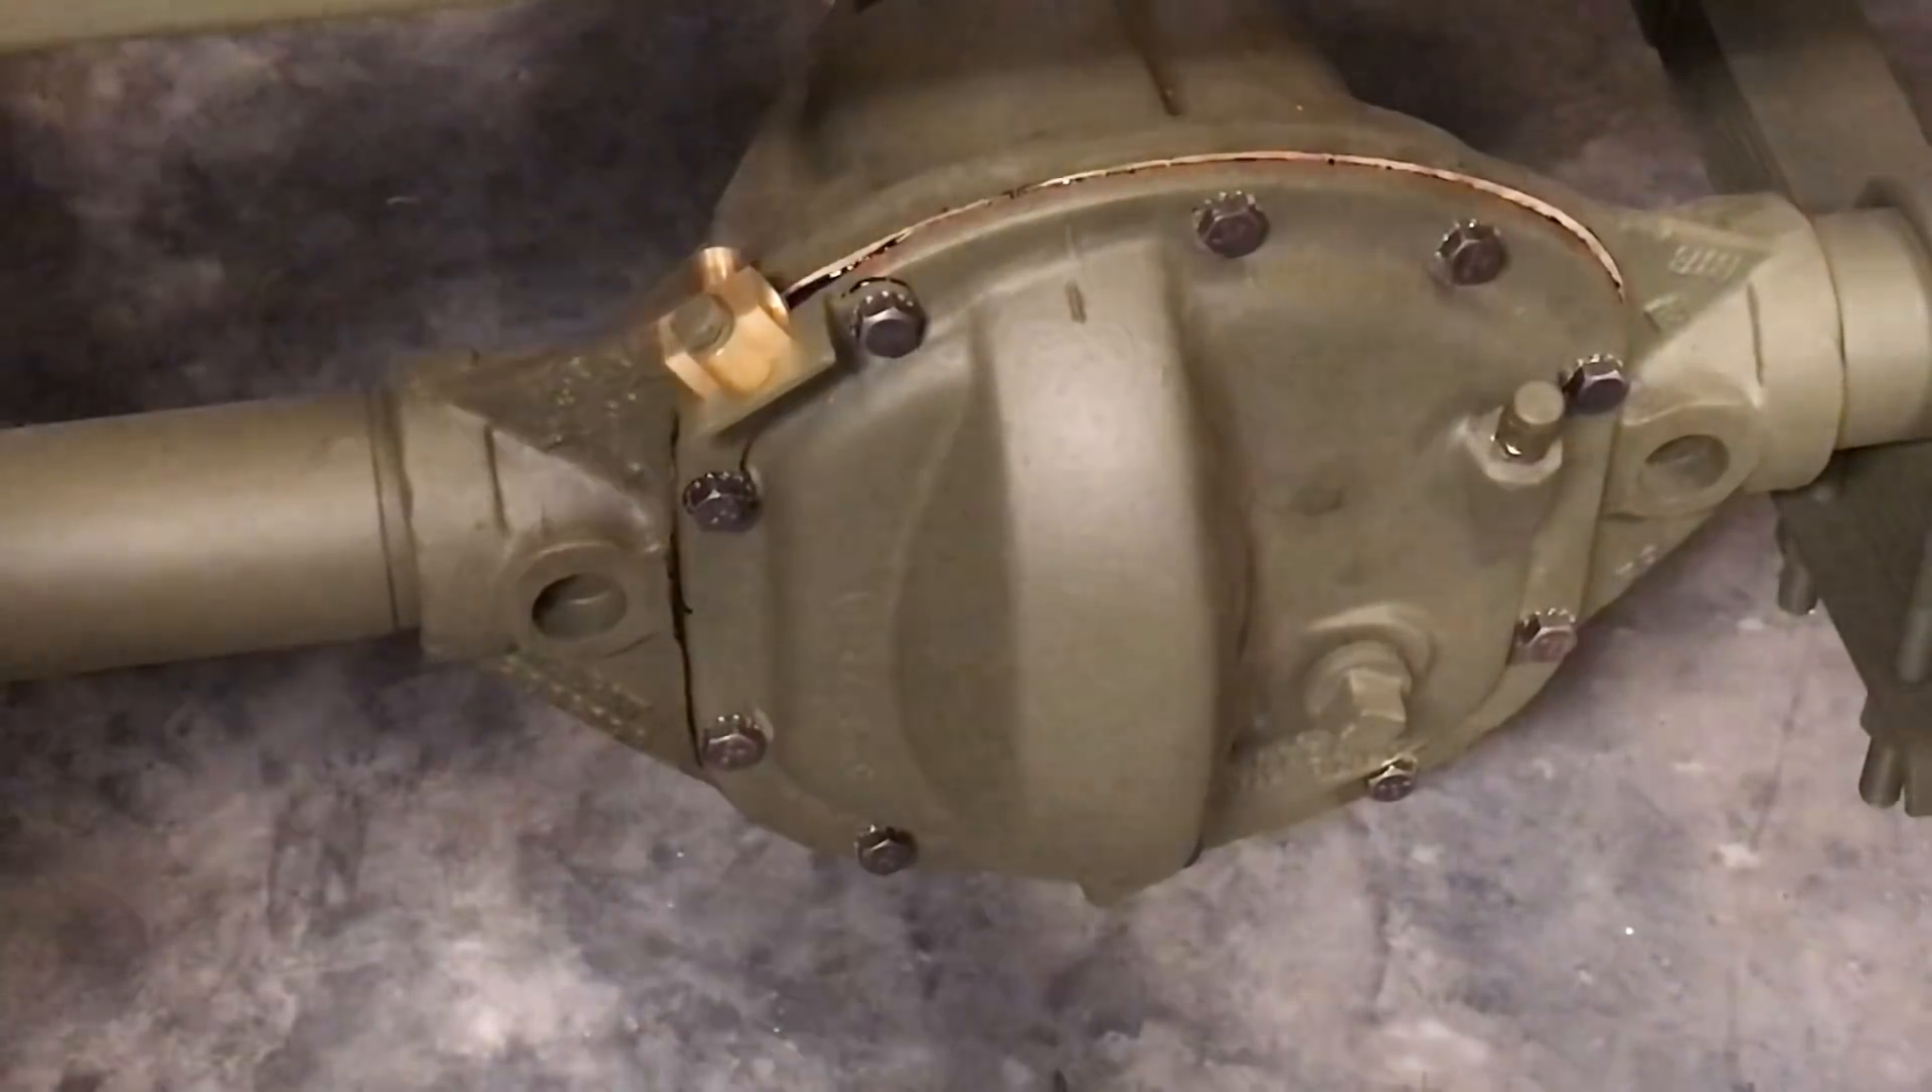I installed the bracket when I installed the cover for the differential as they do have a torque value on the bolts.